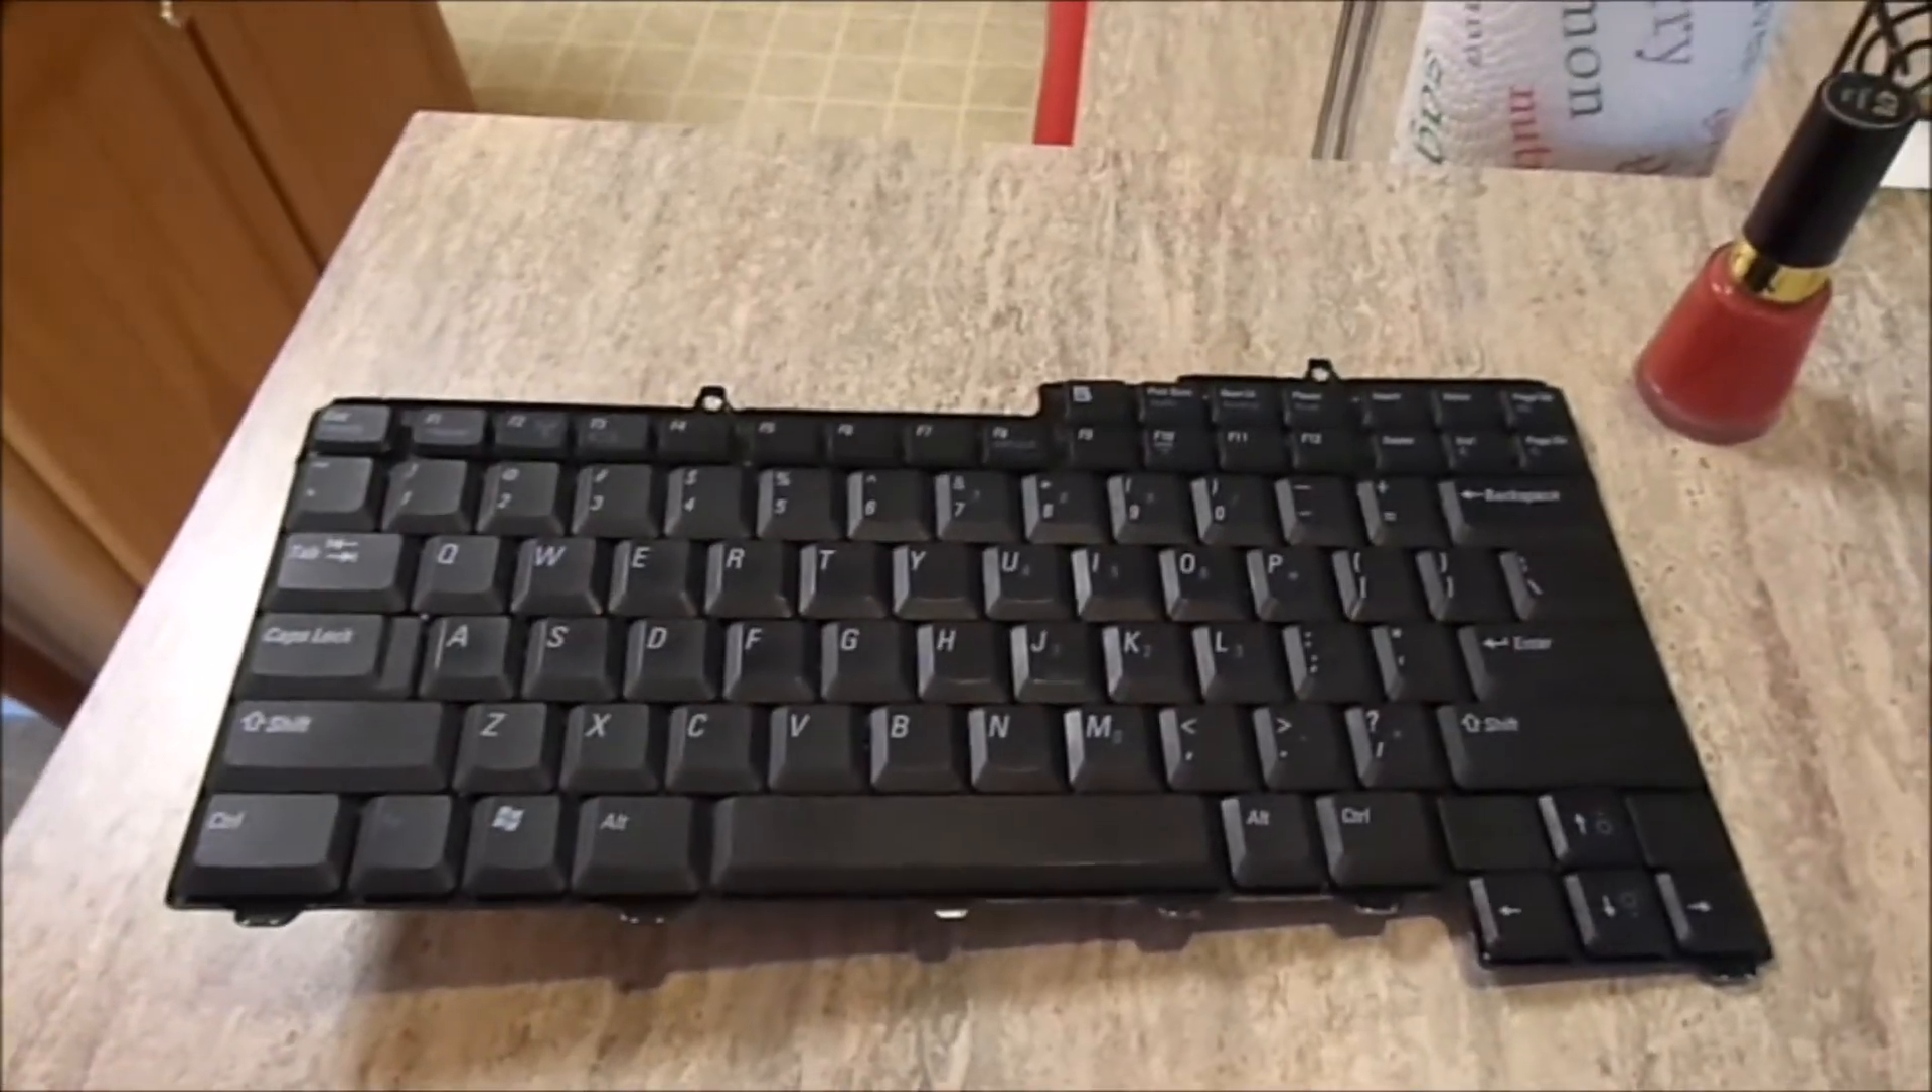You can see the keyboard is out.